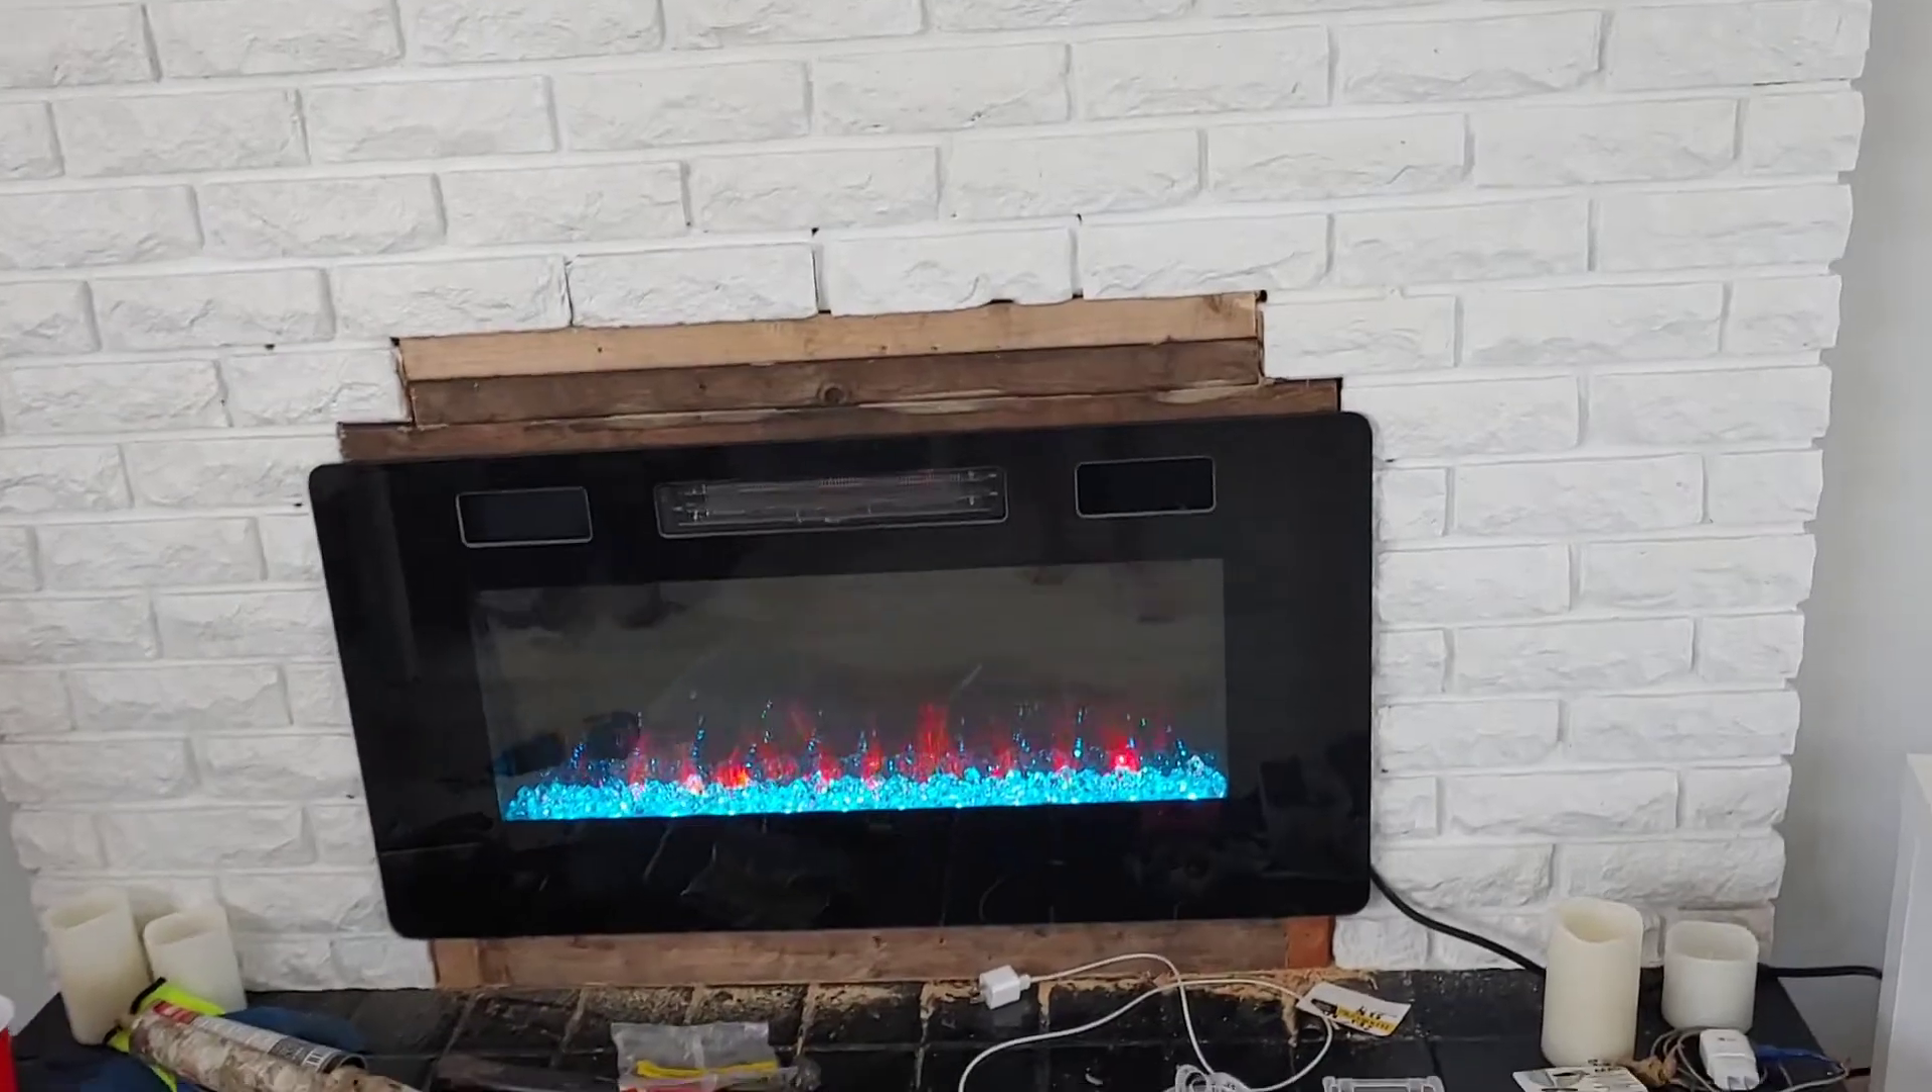There's our electric insert in place.